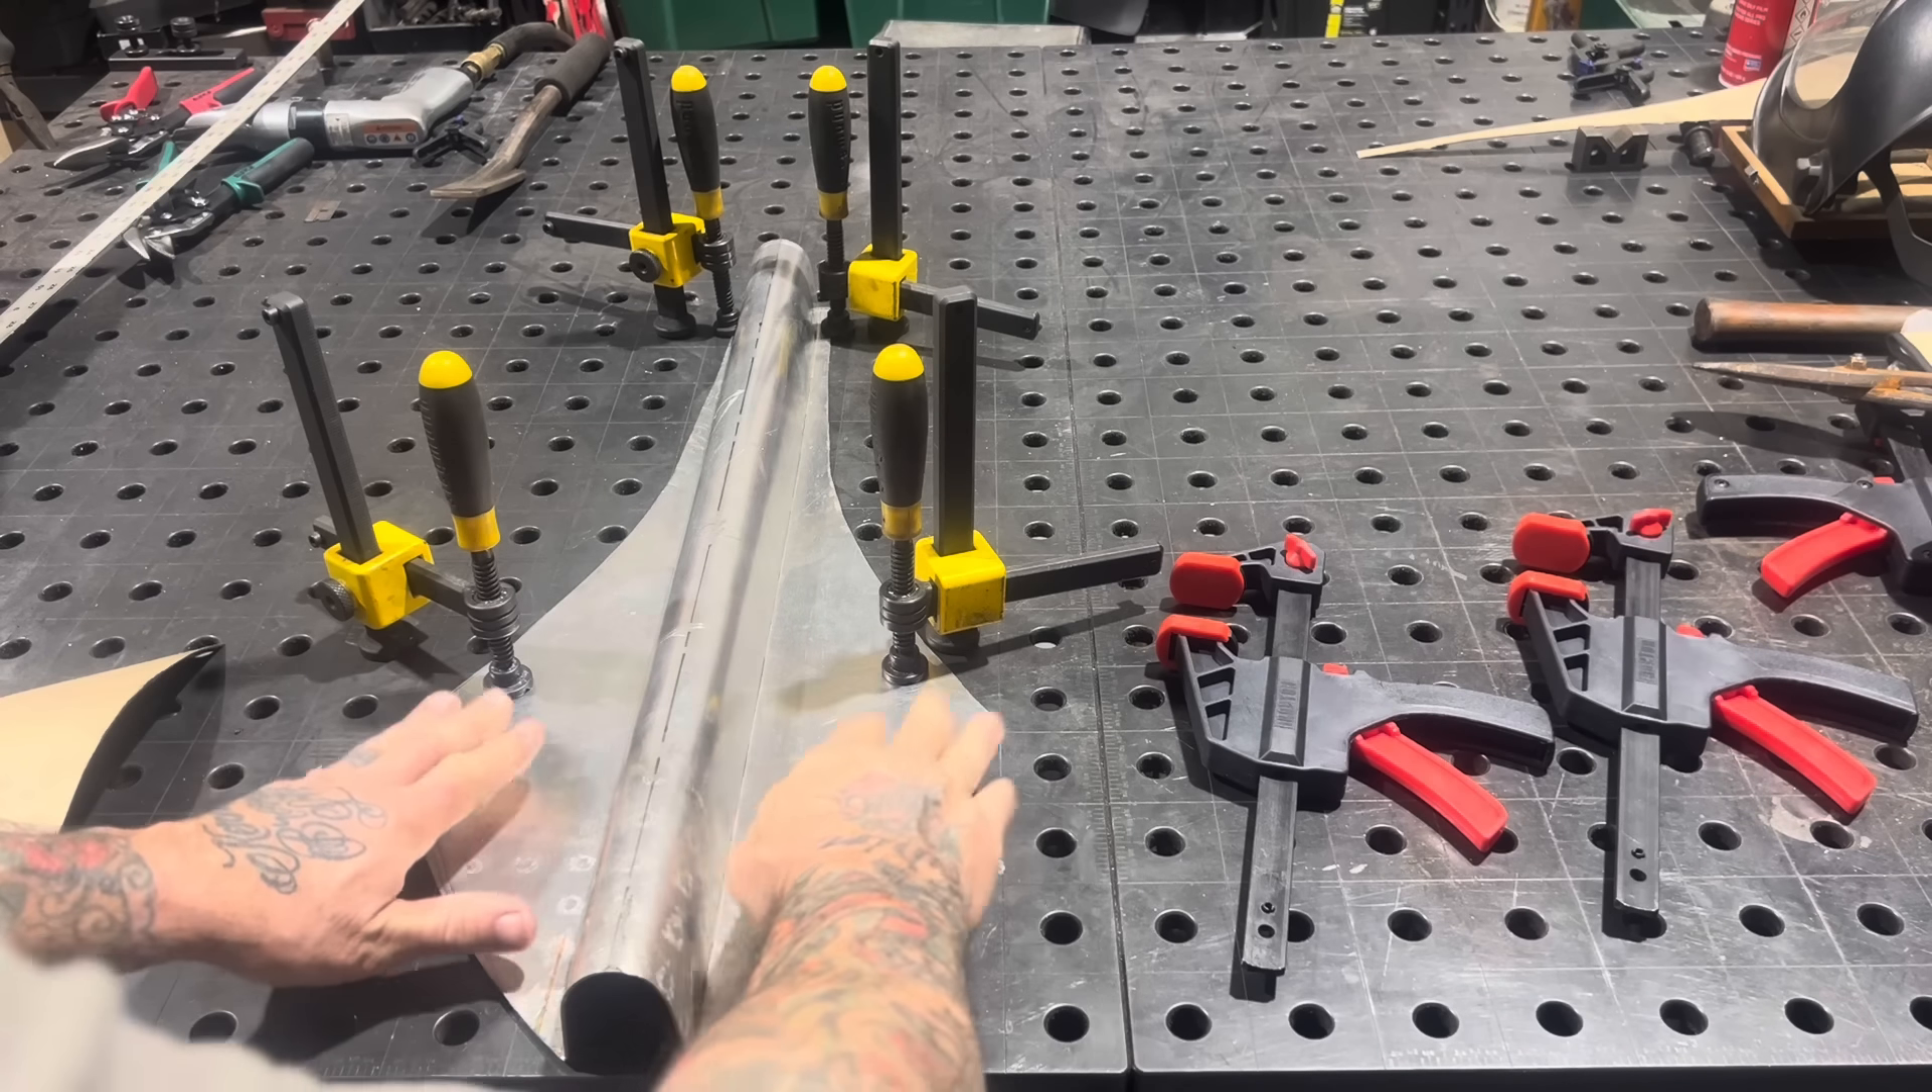So I got my tank tunnel and tank bottom clamped down to my table here just to hold everything into shape.